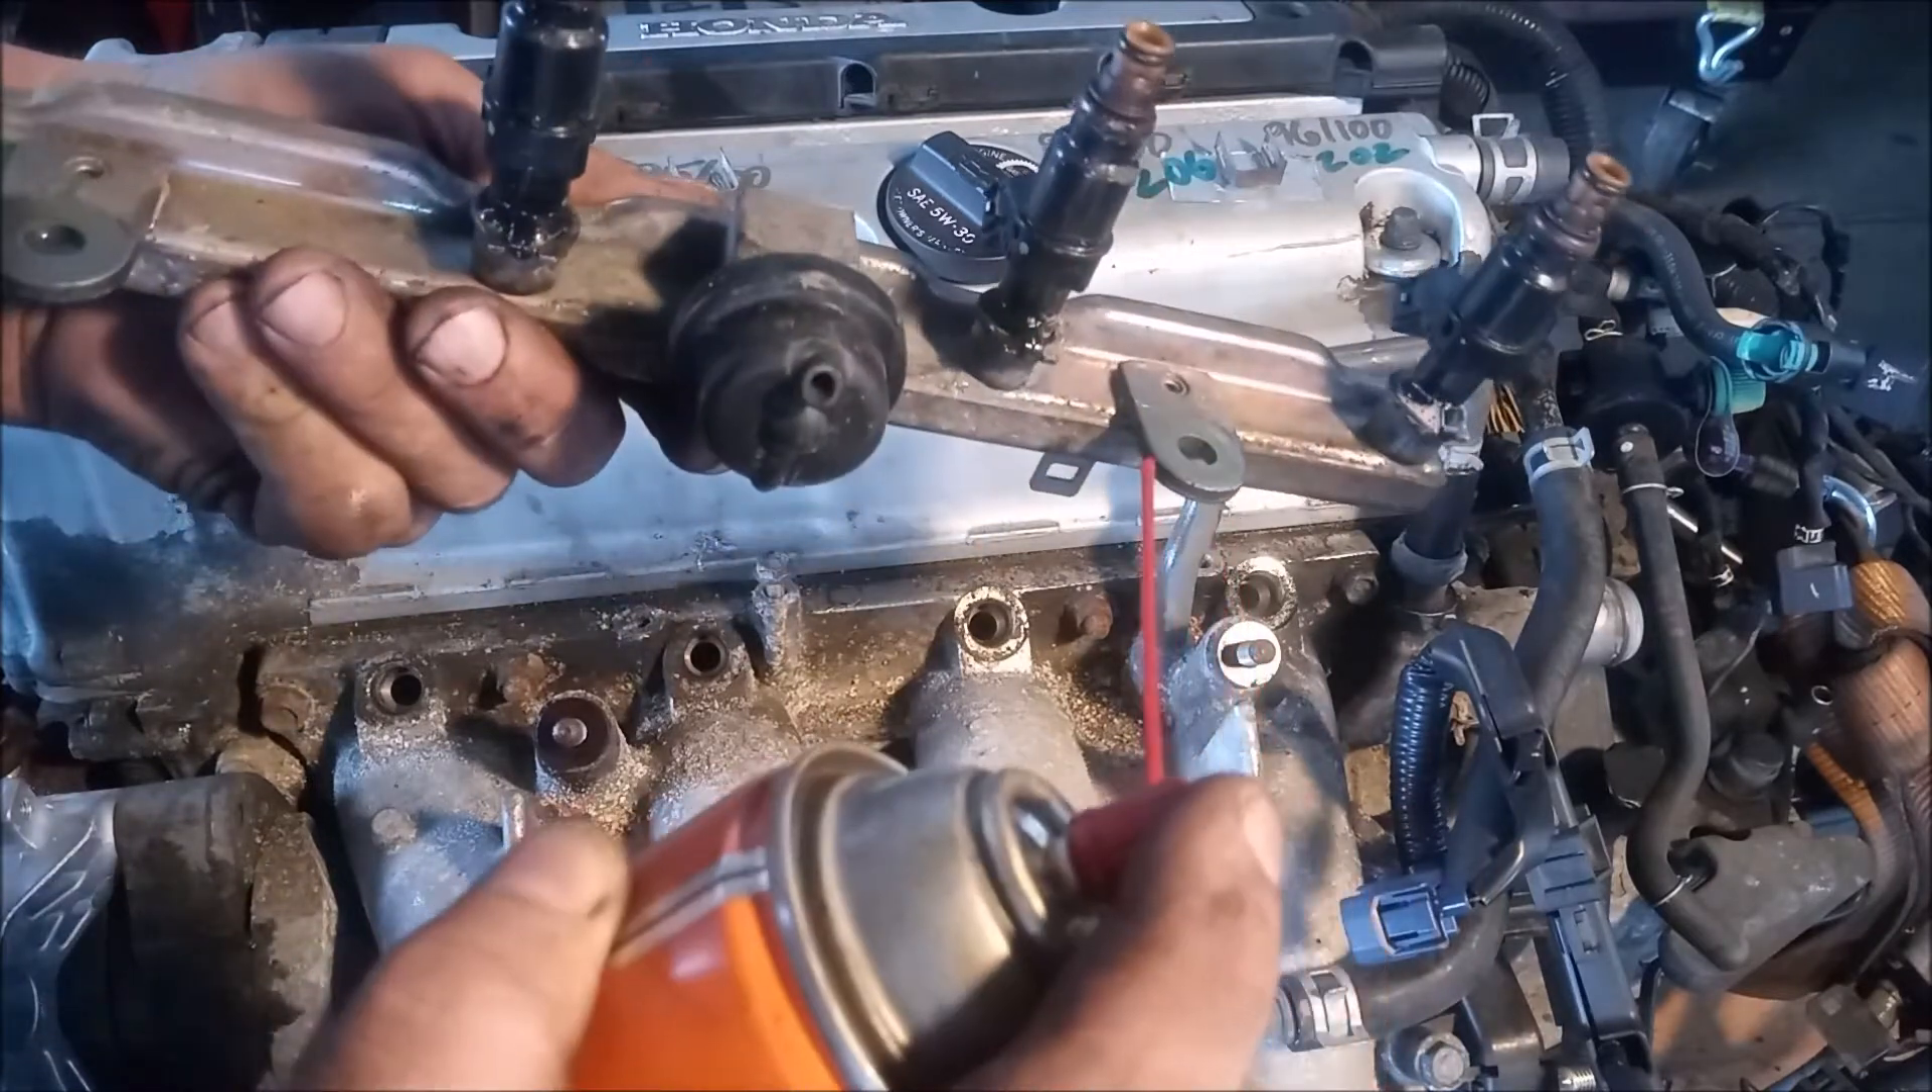And here comes the entire rail. All with the injectors attached.